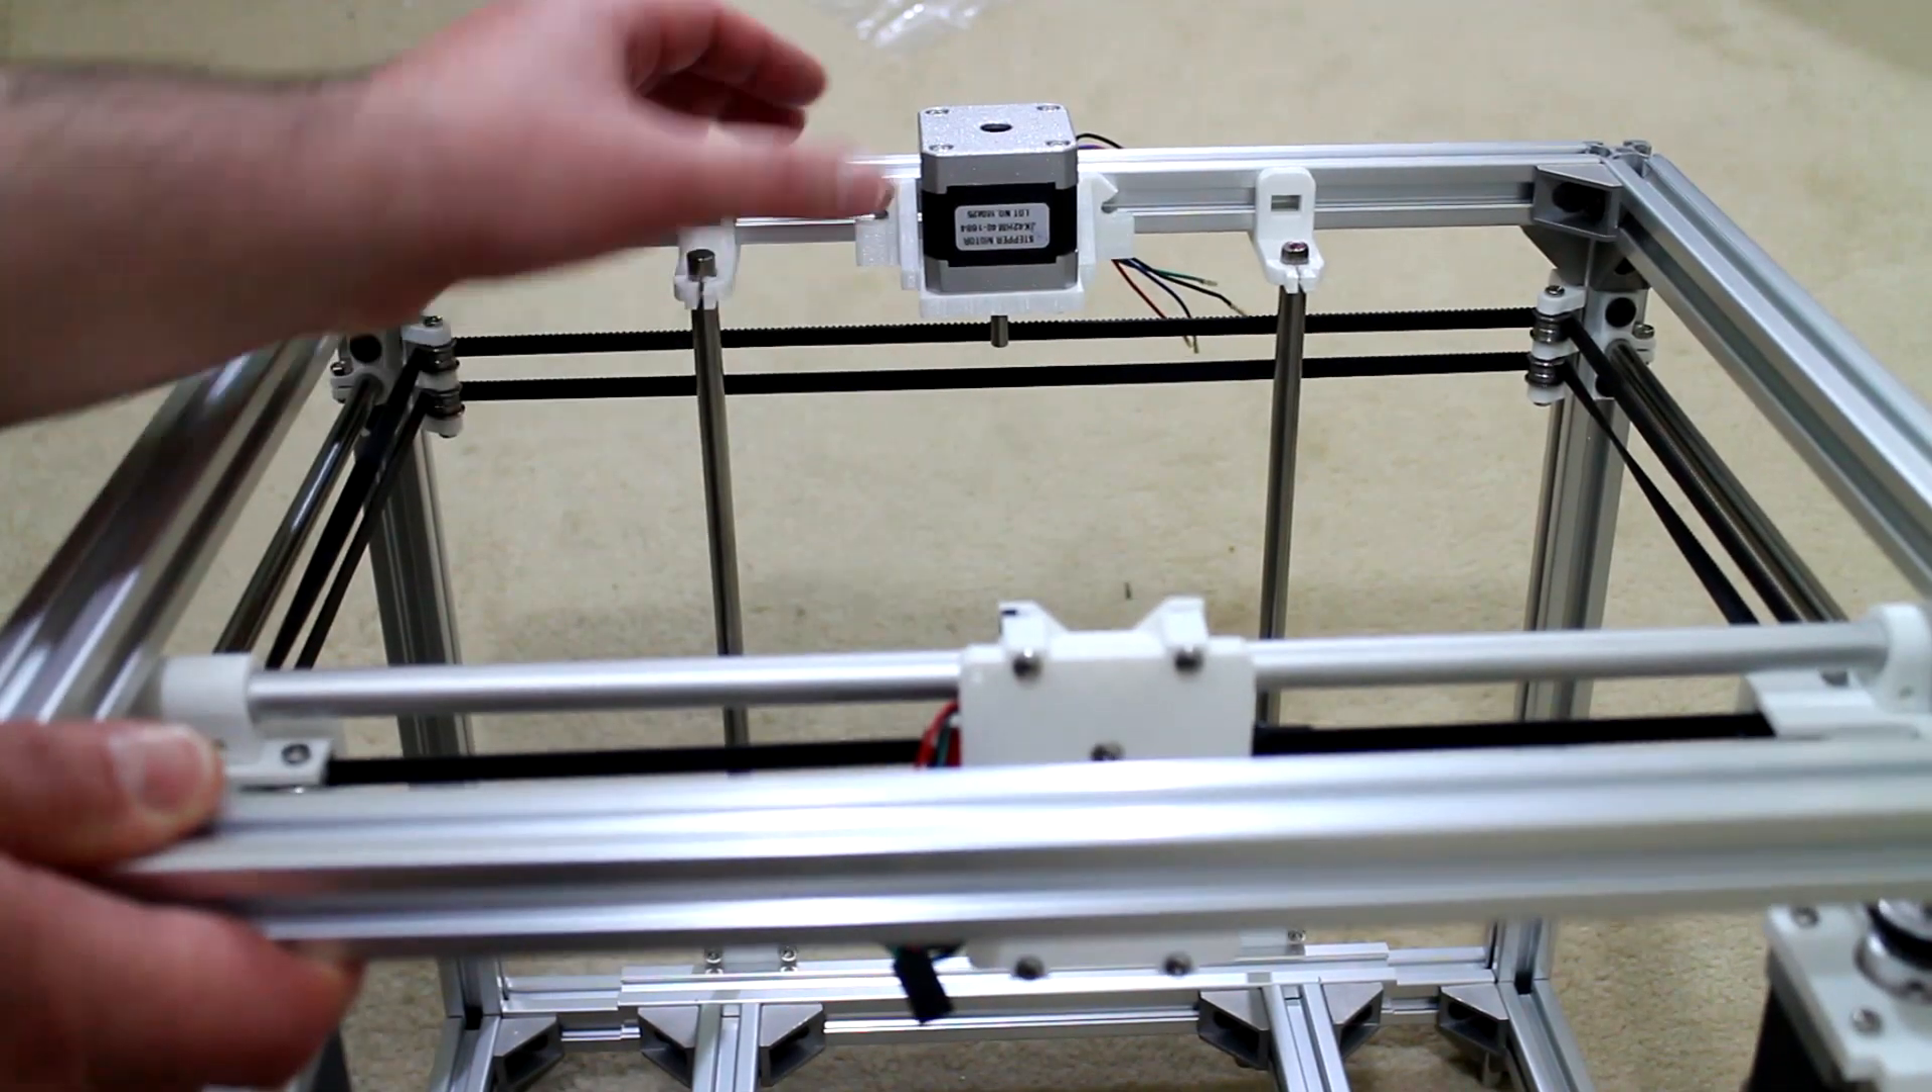The motor is sticking out above the frame.